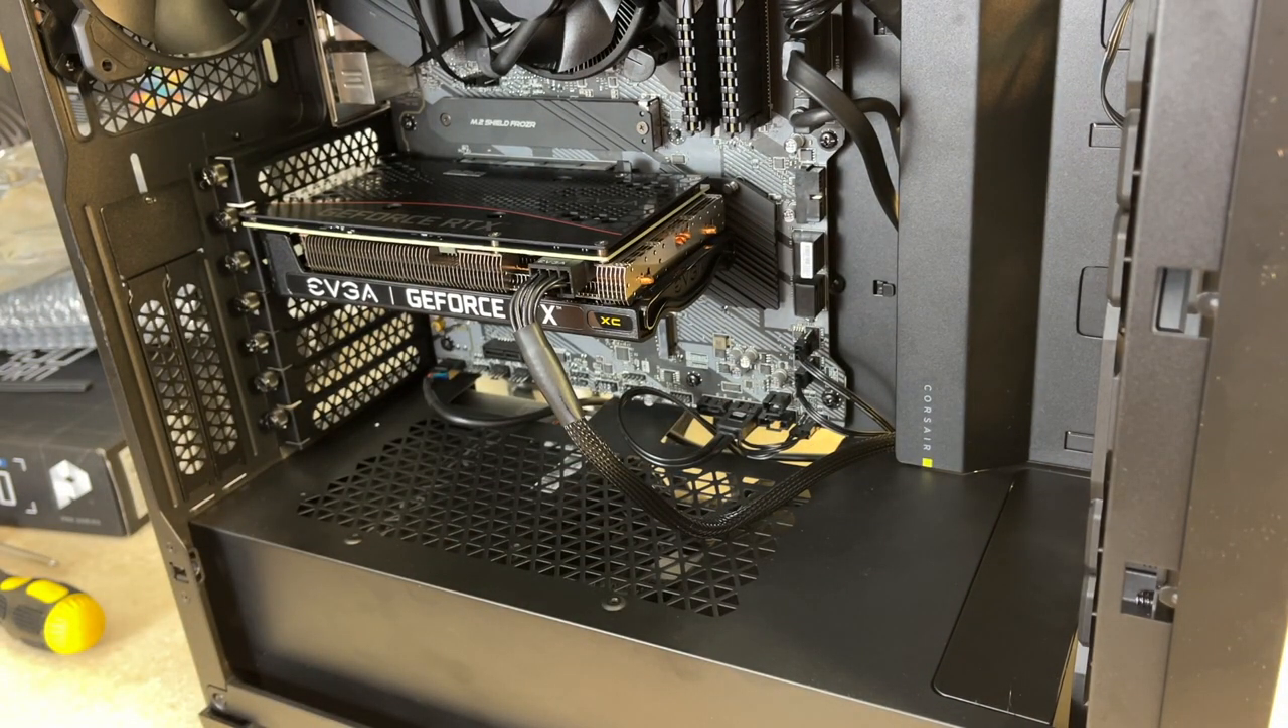And just like that the graphics card is installed.